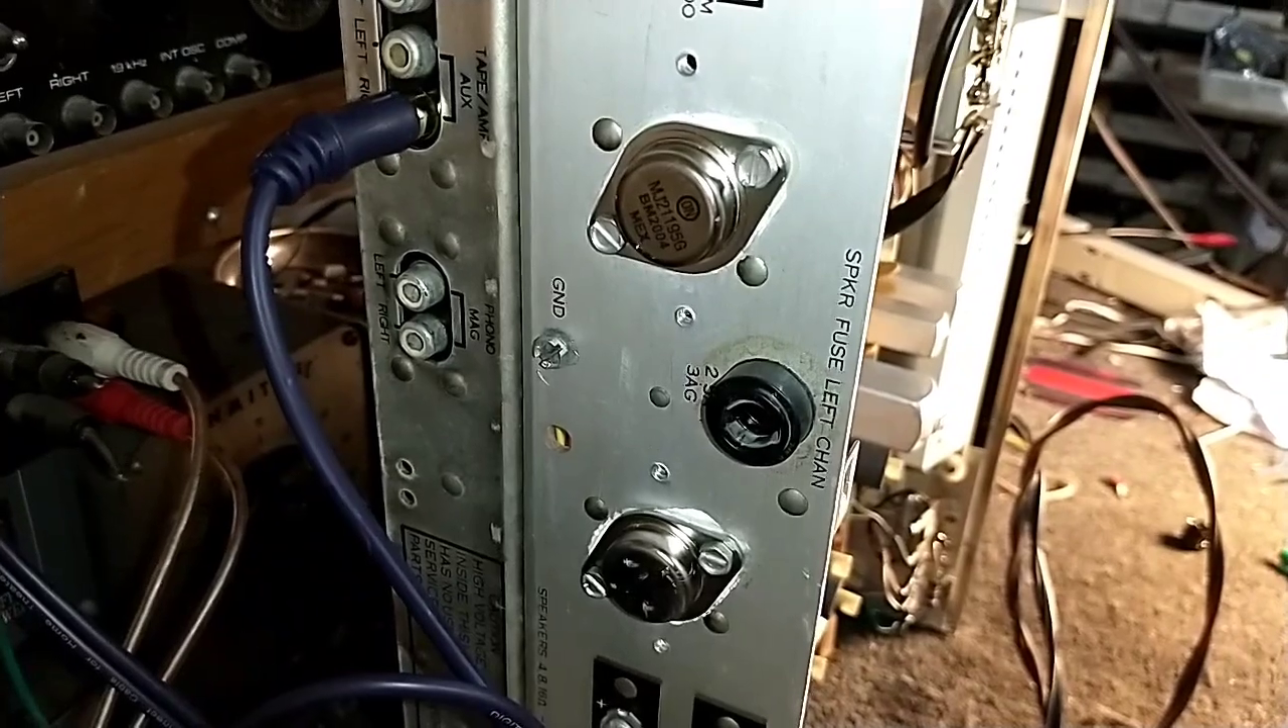I'm just going to slap some thermal heat transfer compound on them and then get them mounted. Okay, so we got our output transistors mounted in there.